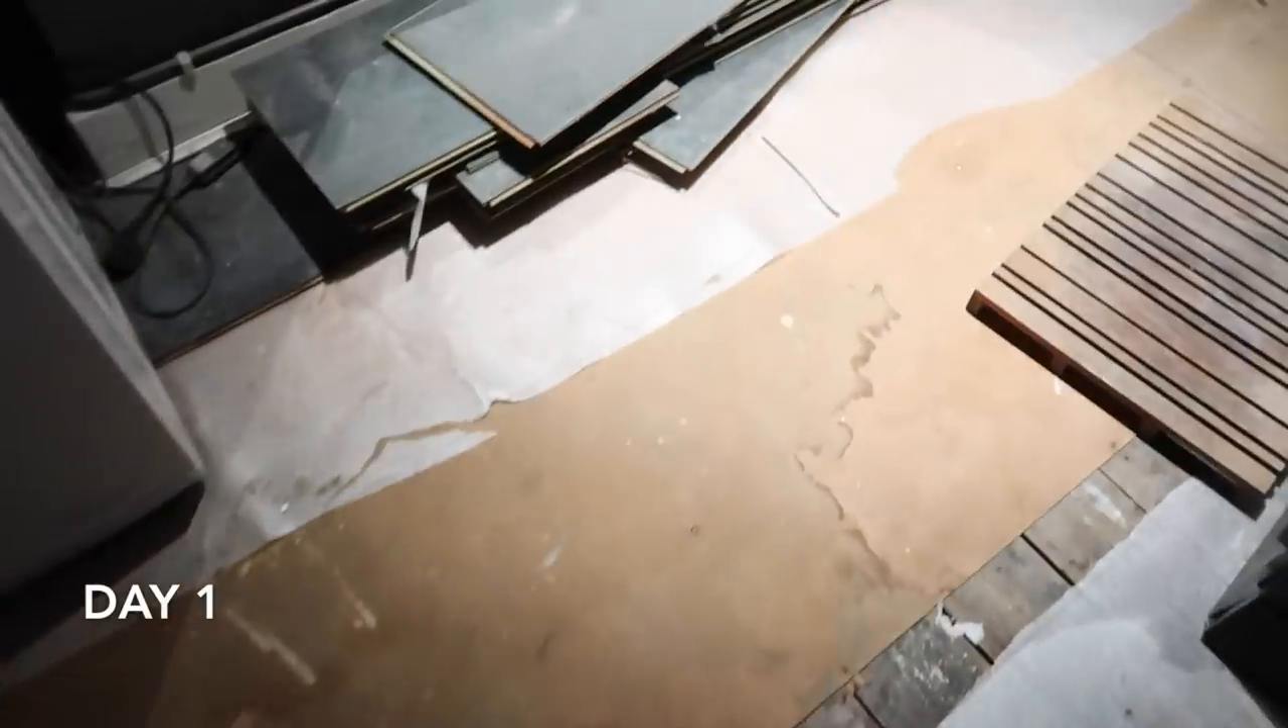All of the flooring has started to be ripped up so this is the flooring that was down before.